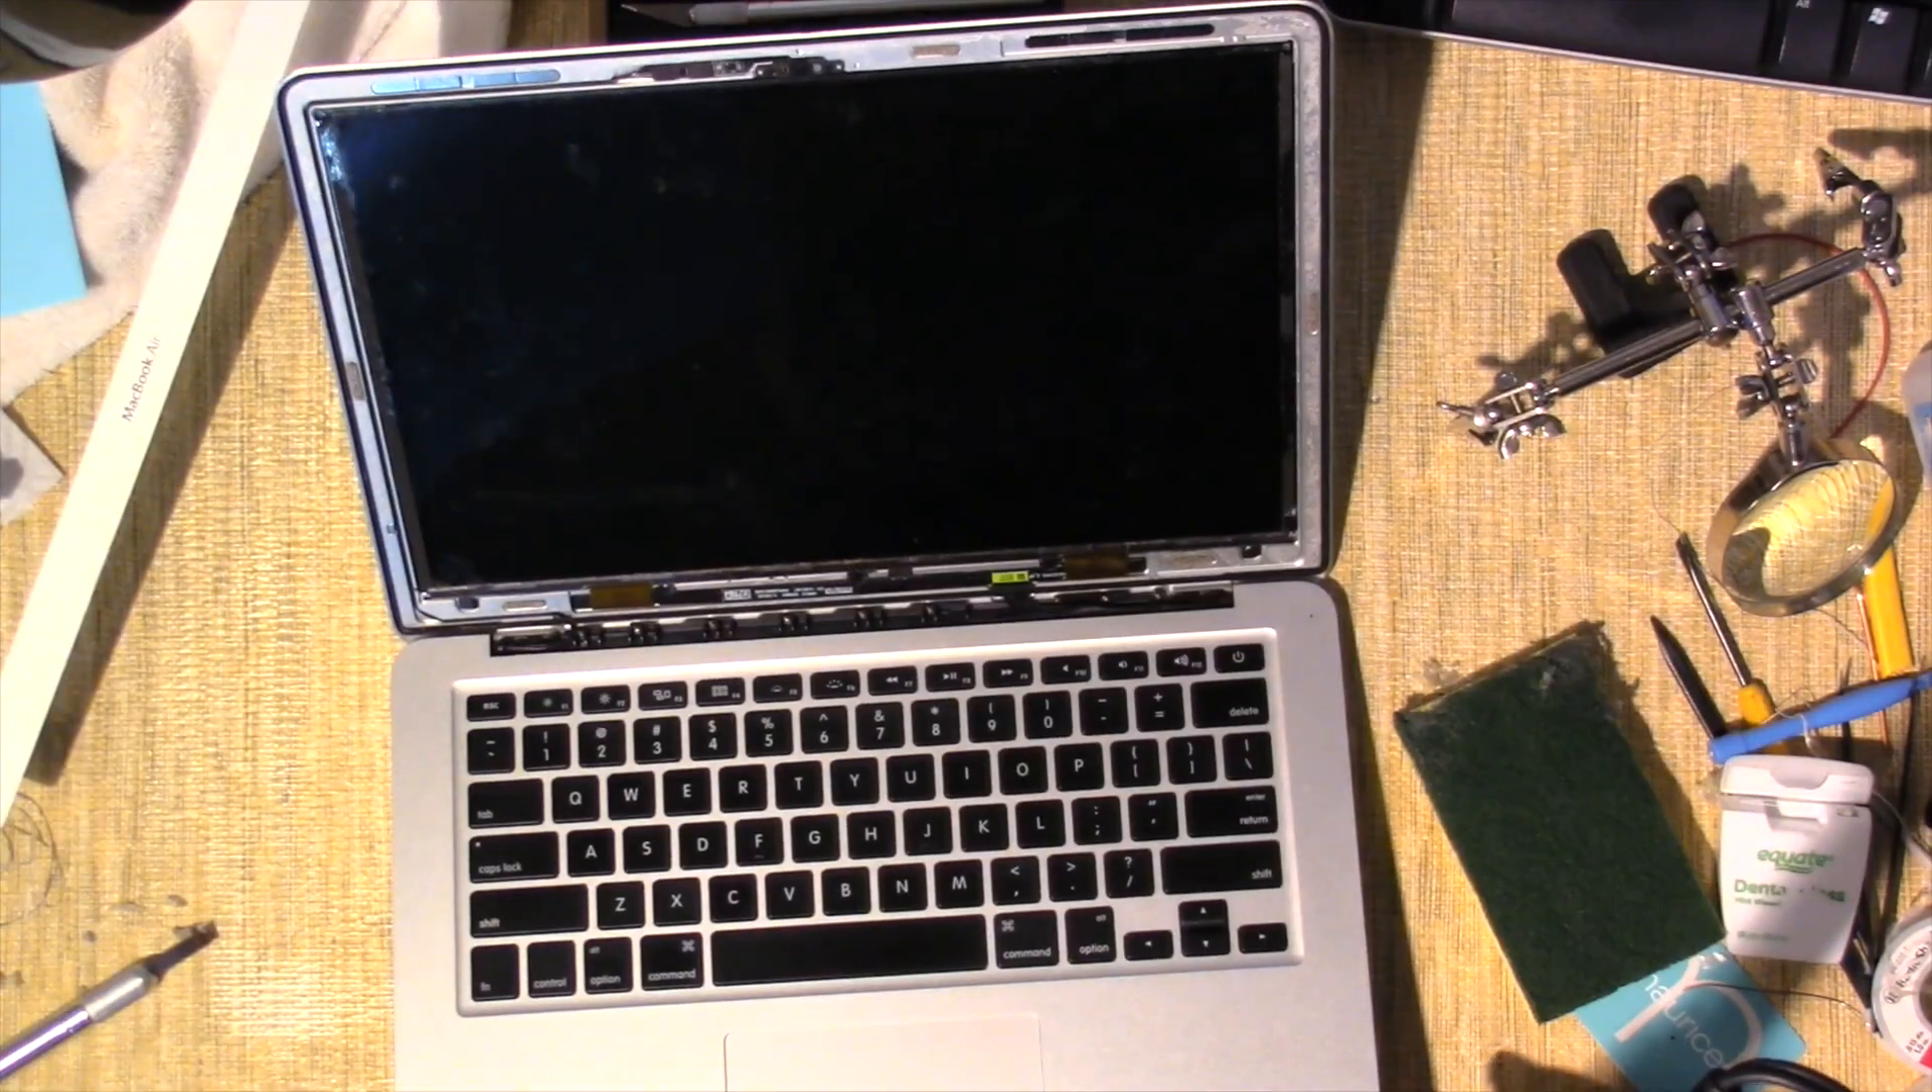Alright, so this is where I'm at so far. I took the bezel off.